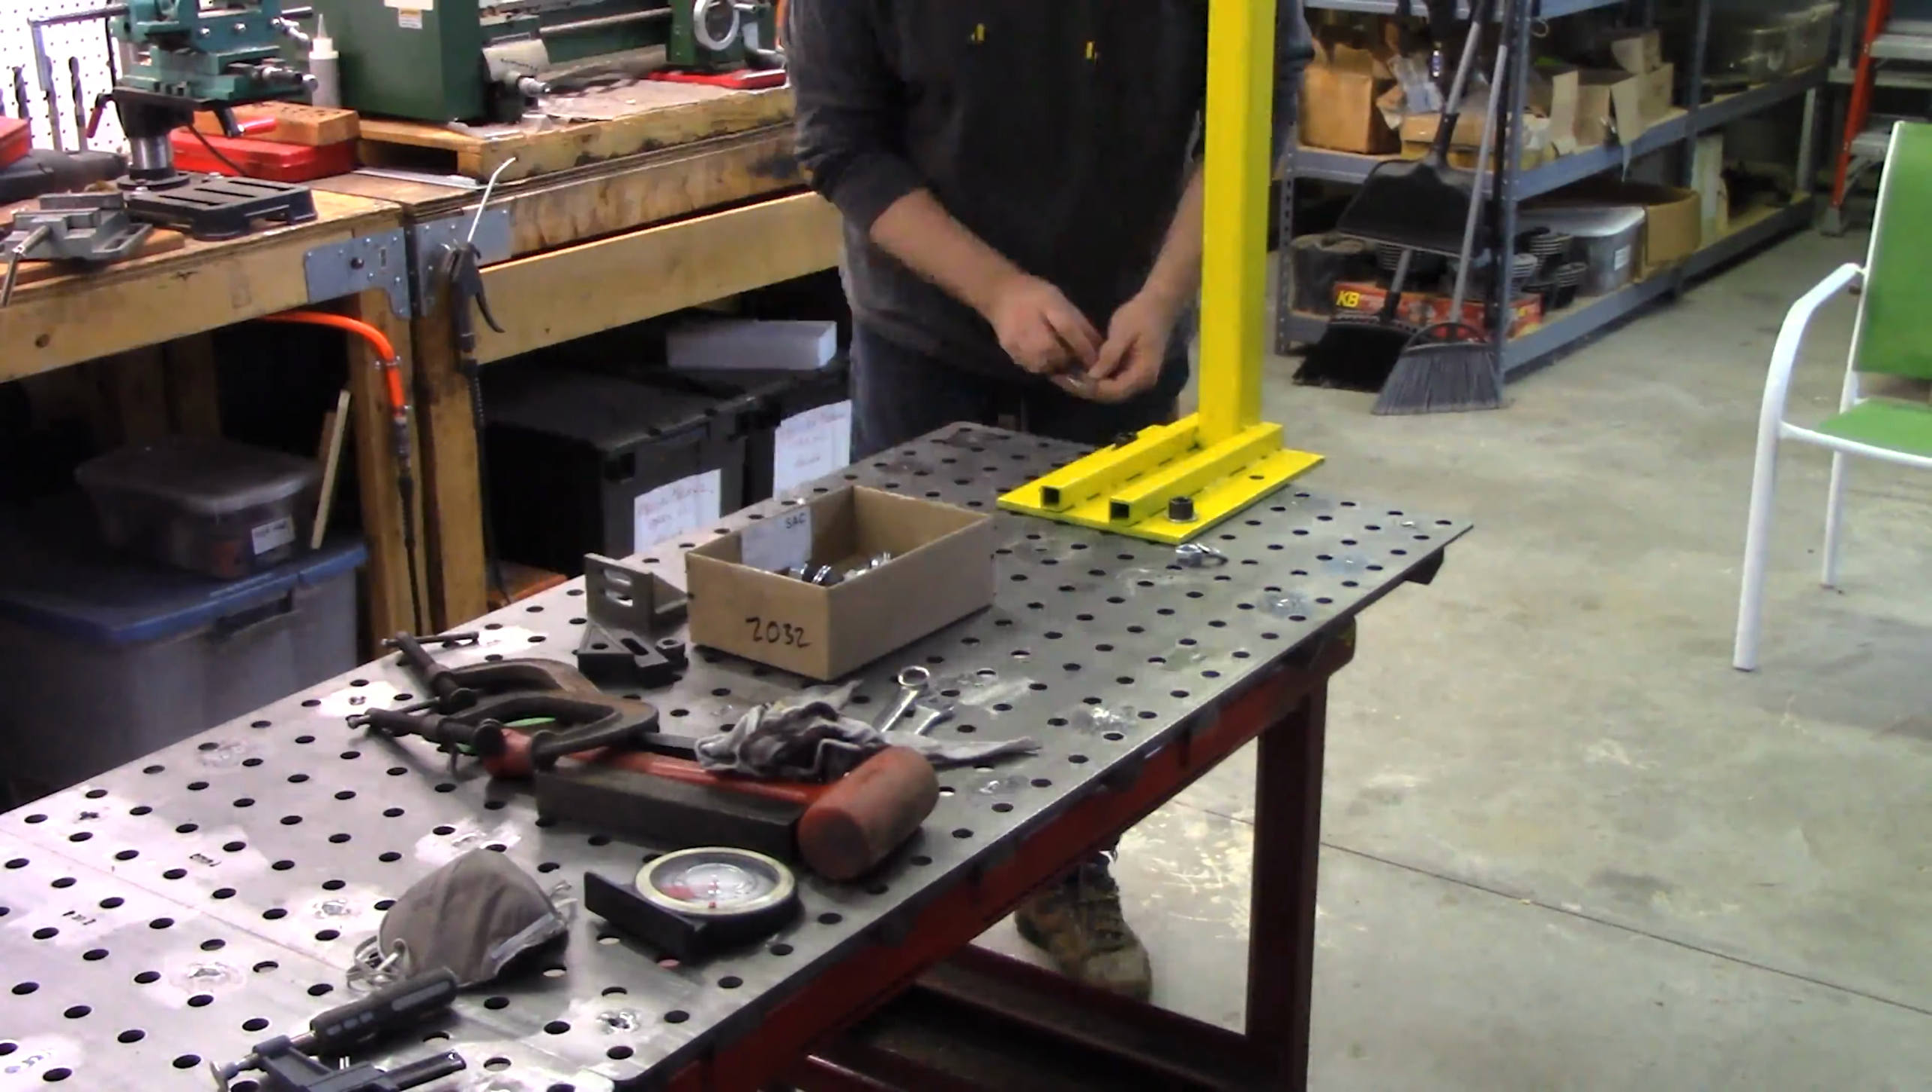I brought the completed fixture out and installed it on the table.